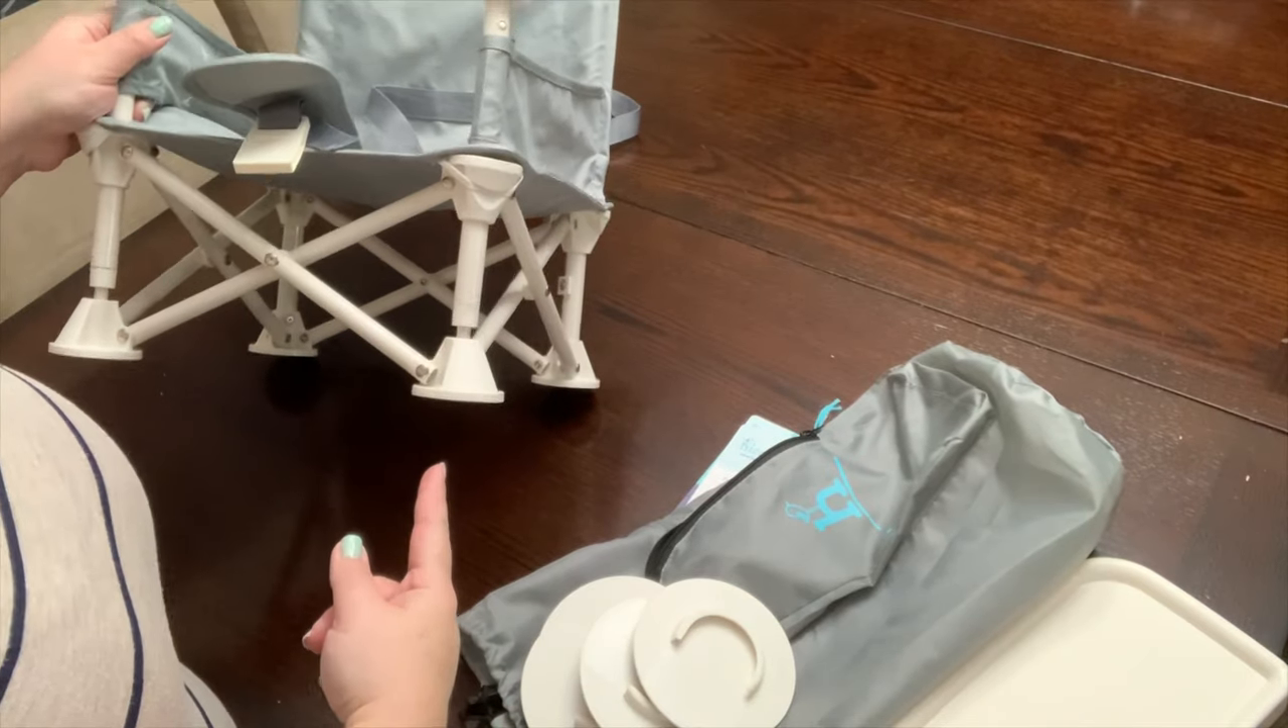I already took the um anti-skid pads off and you just pull it up together and that's it.